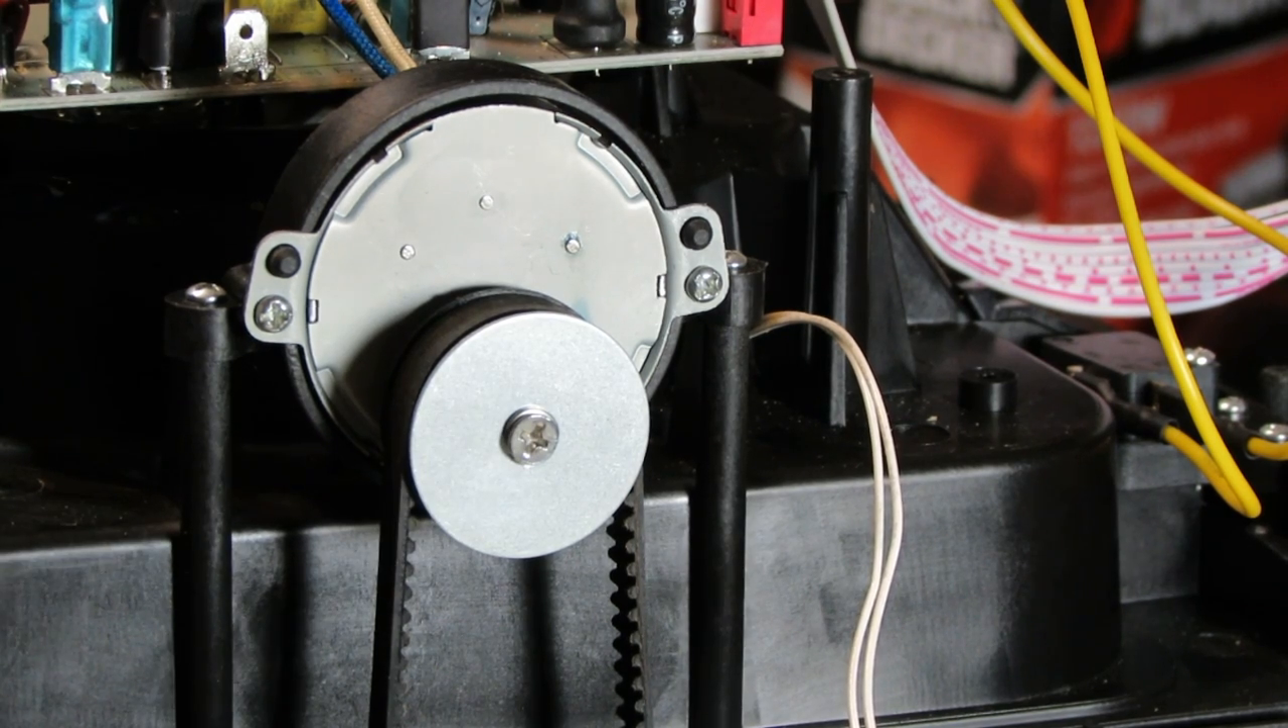The cog belt retaining washer is in place. The lock washer is underneath the screw and there's the screw.